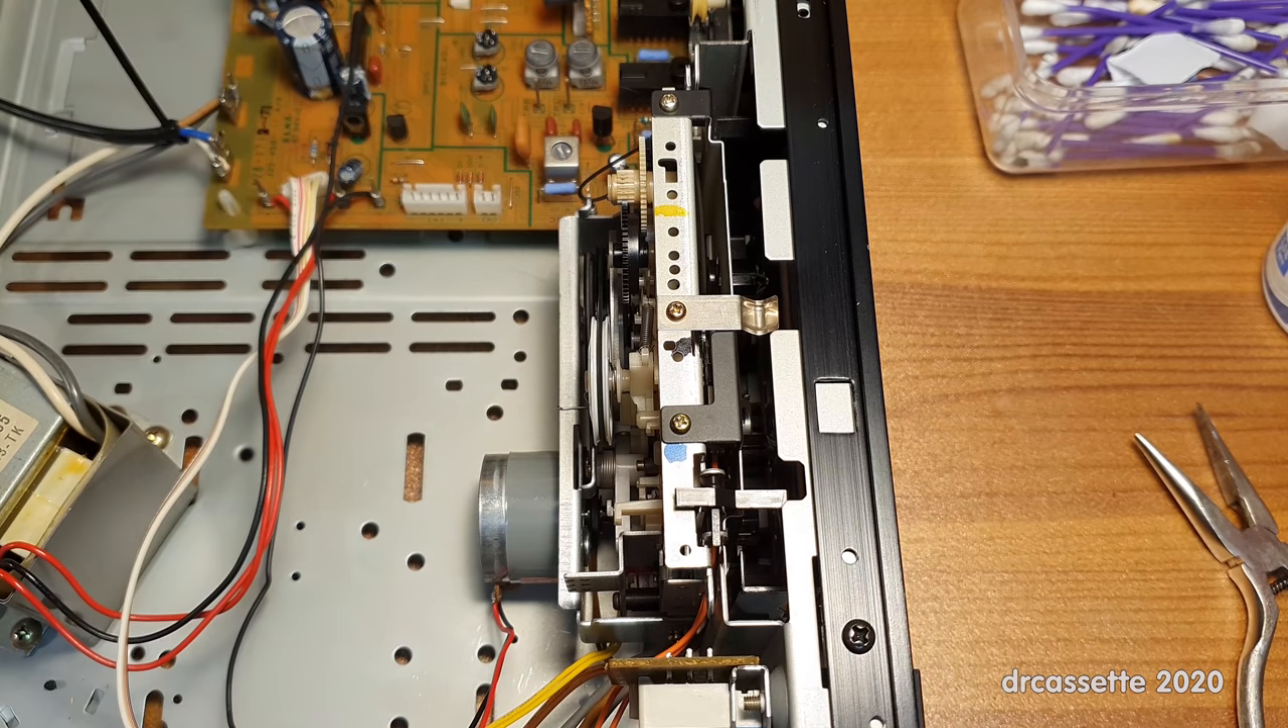That's the mechanism in place.